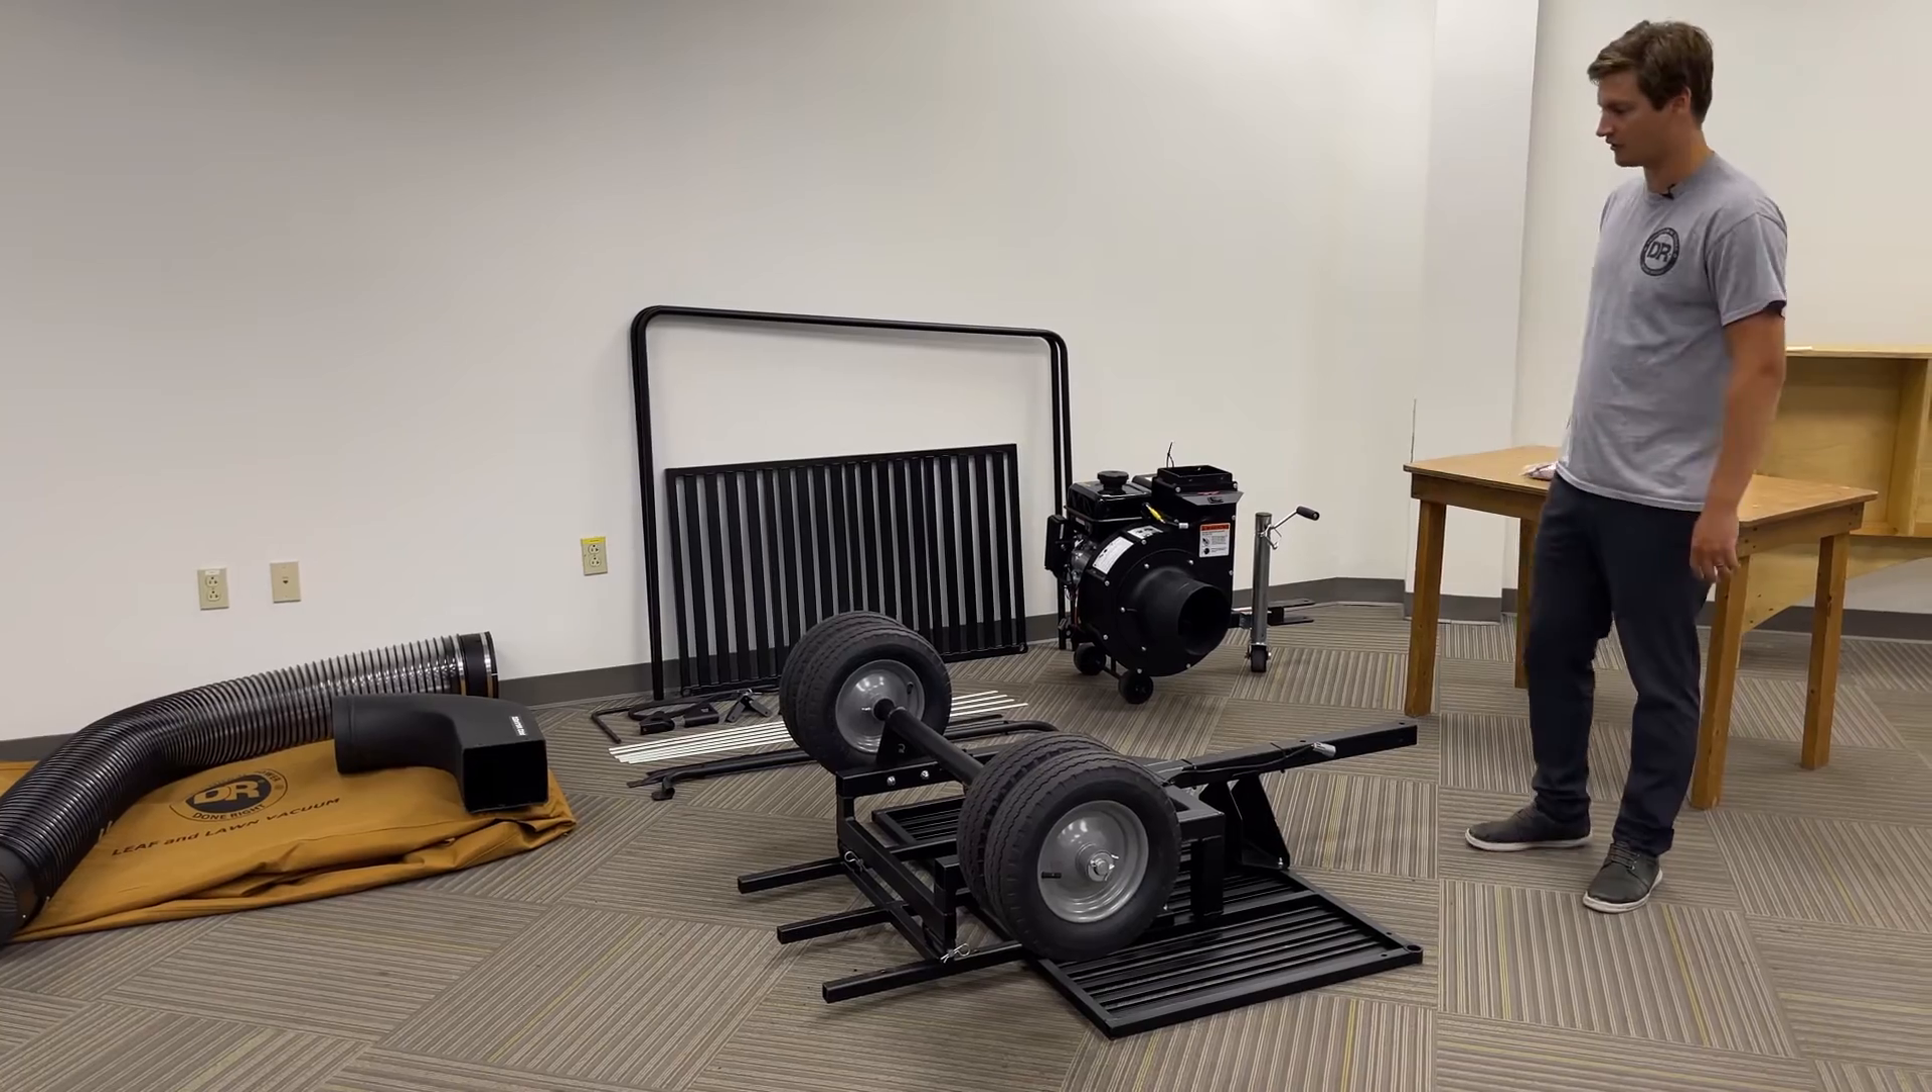With your wheels and axles now assembled, you can now flip this bed upright.